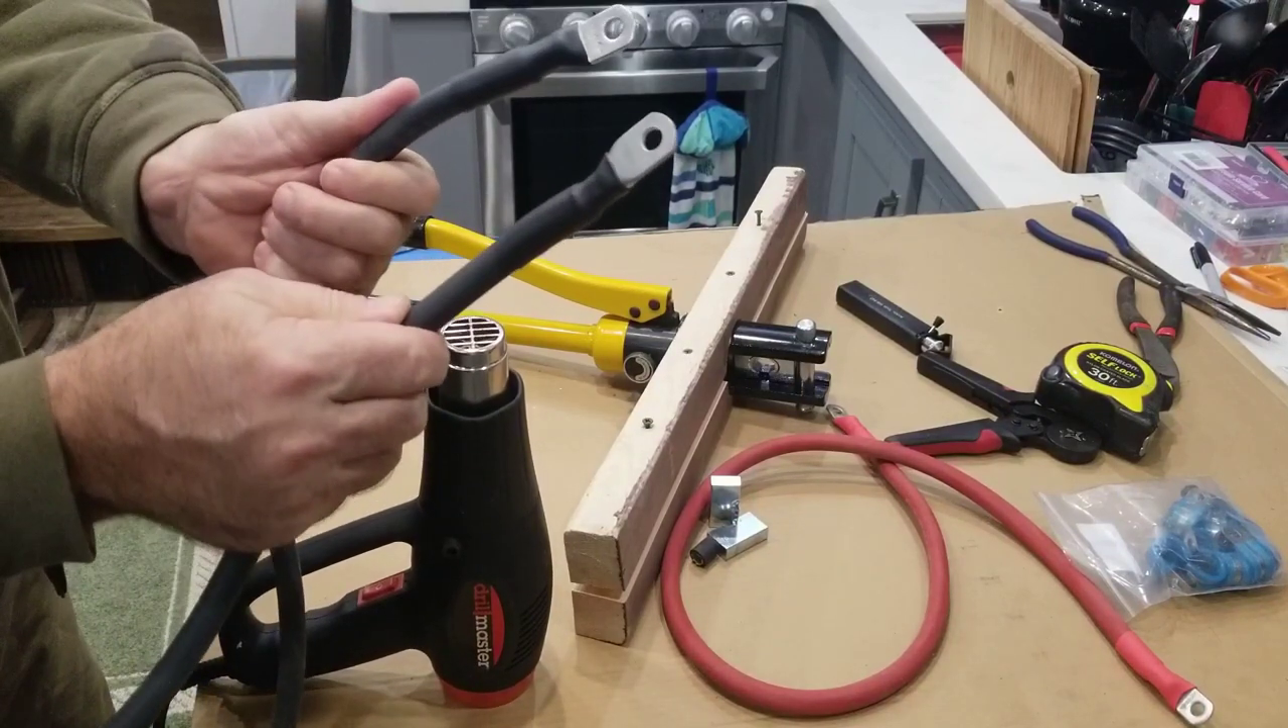Now this cable is ready to go on I got both ends on there.